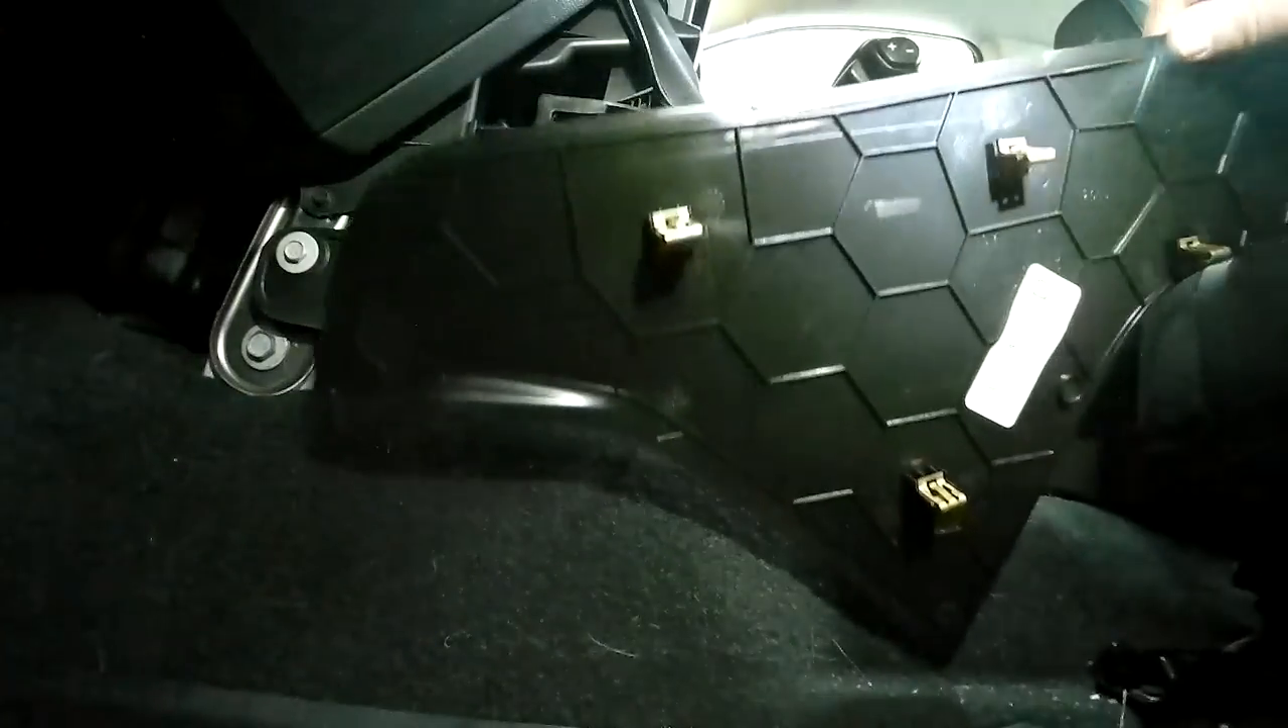You can see i've removed this trim panel from the driver's side.